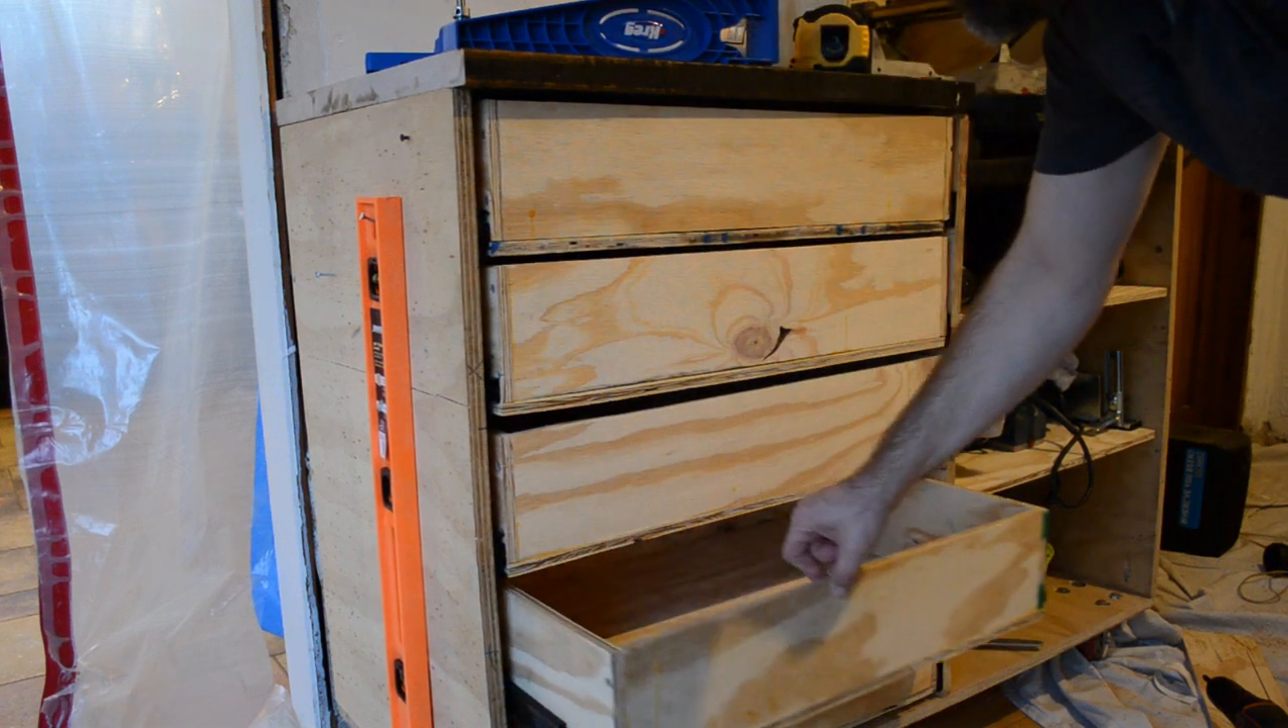The drawers are in. They are not perfectly straight.